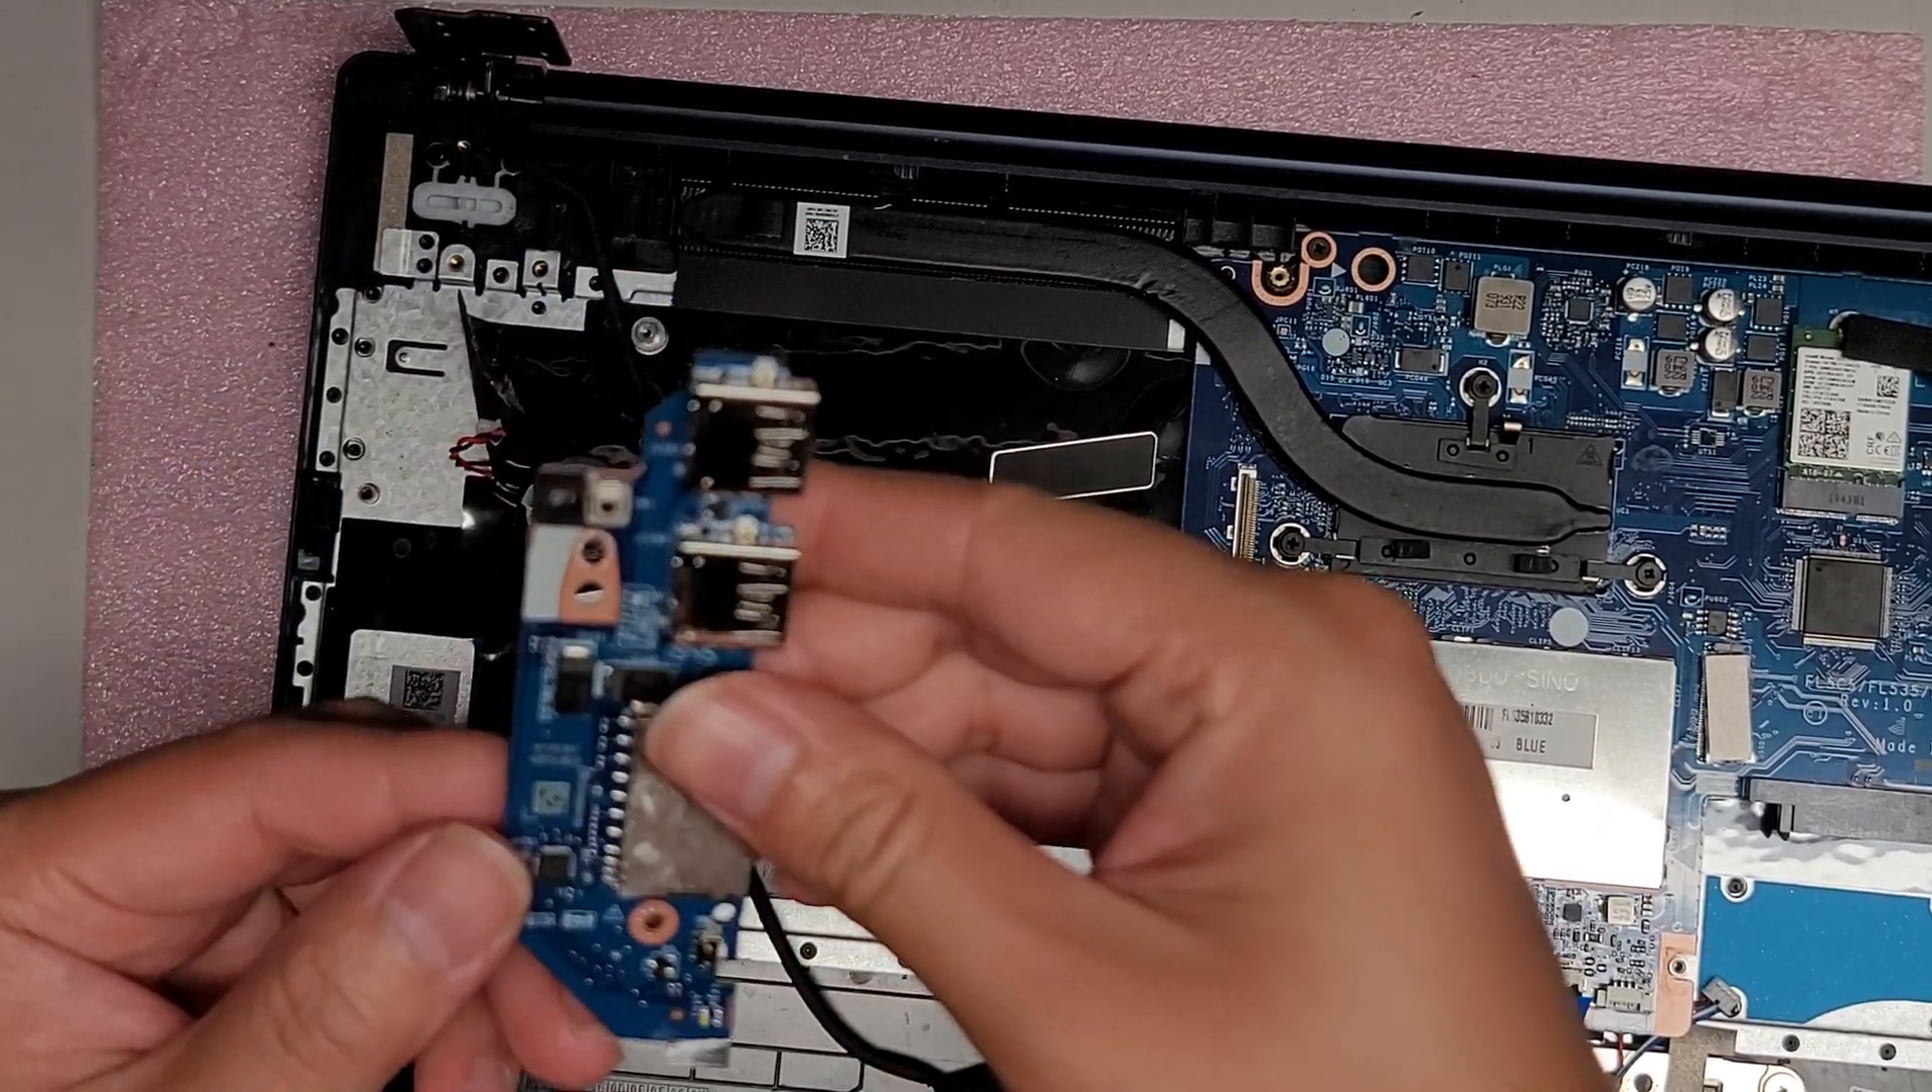Now you got the board out.